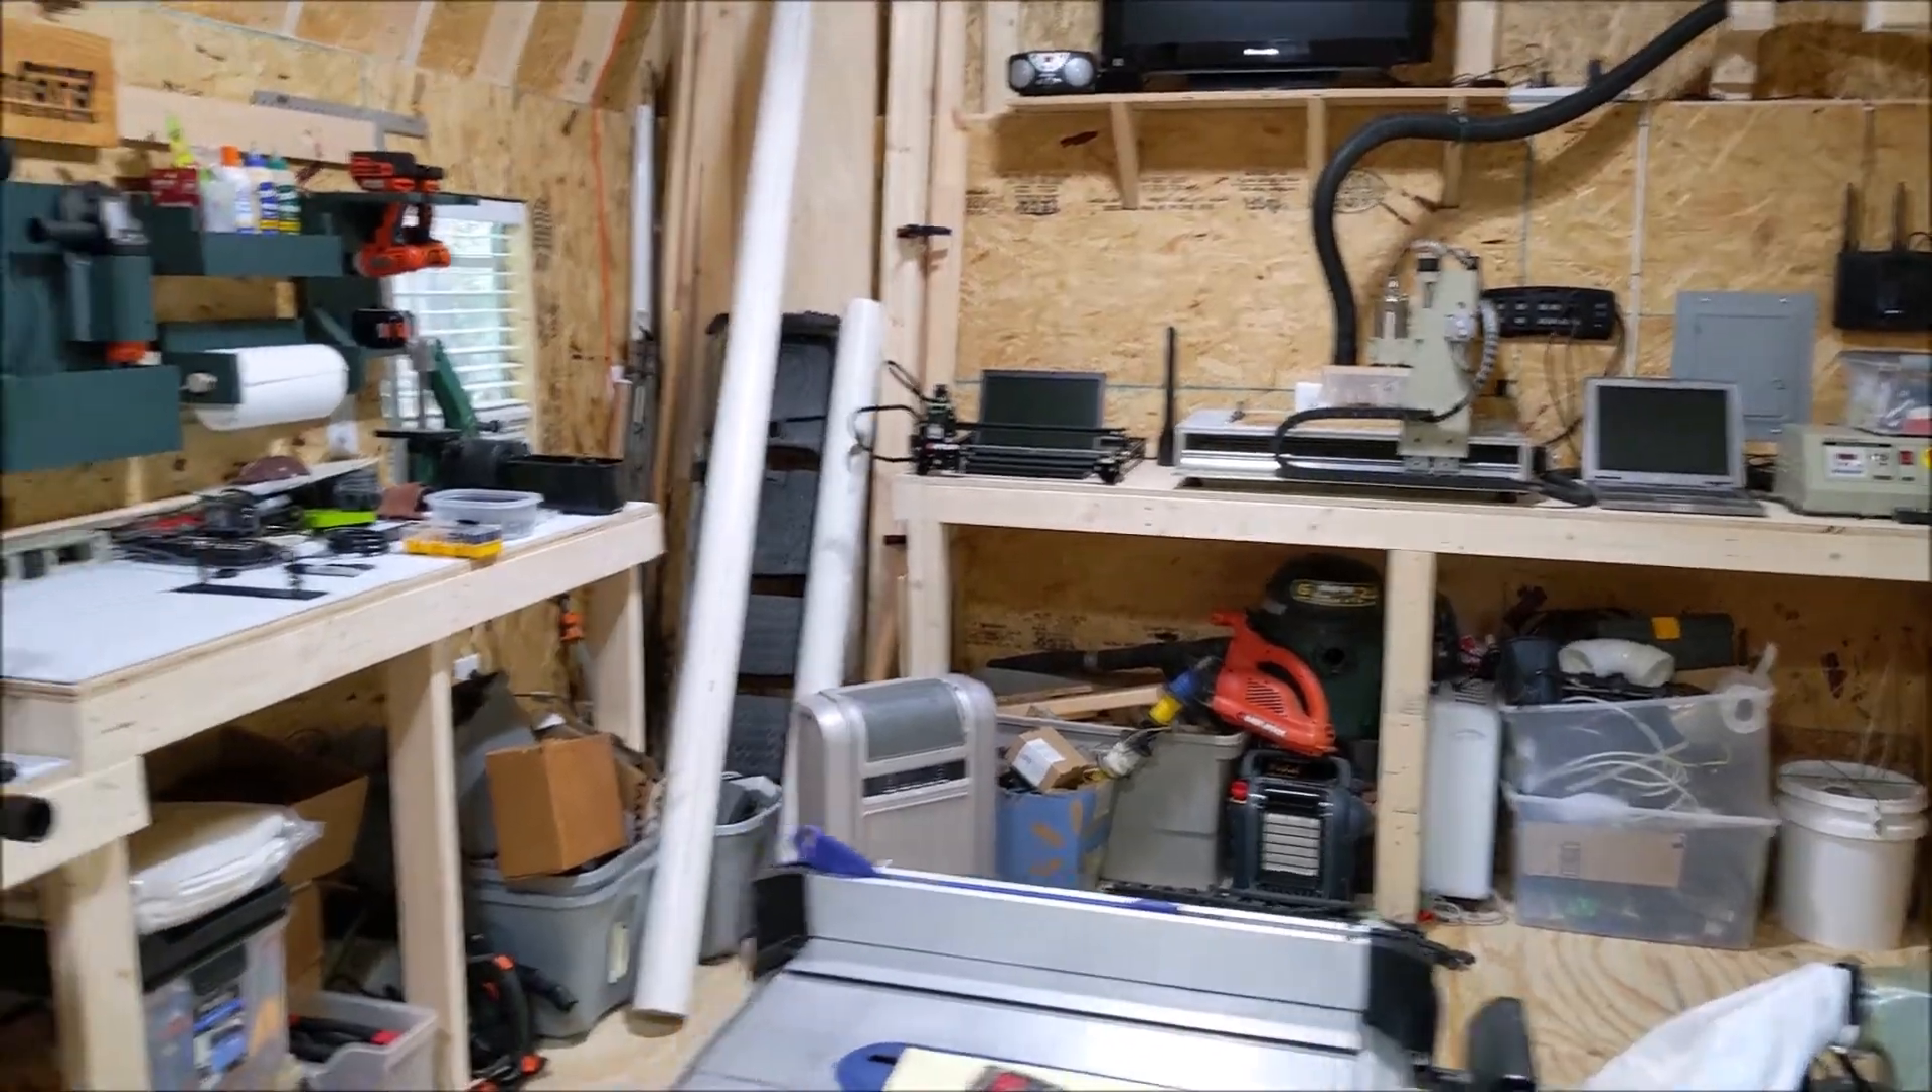Got the OSB board up on those walls so we're fully enclosed here as far as the OSB board goes.